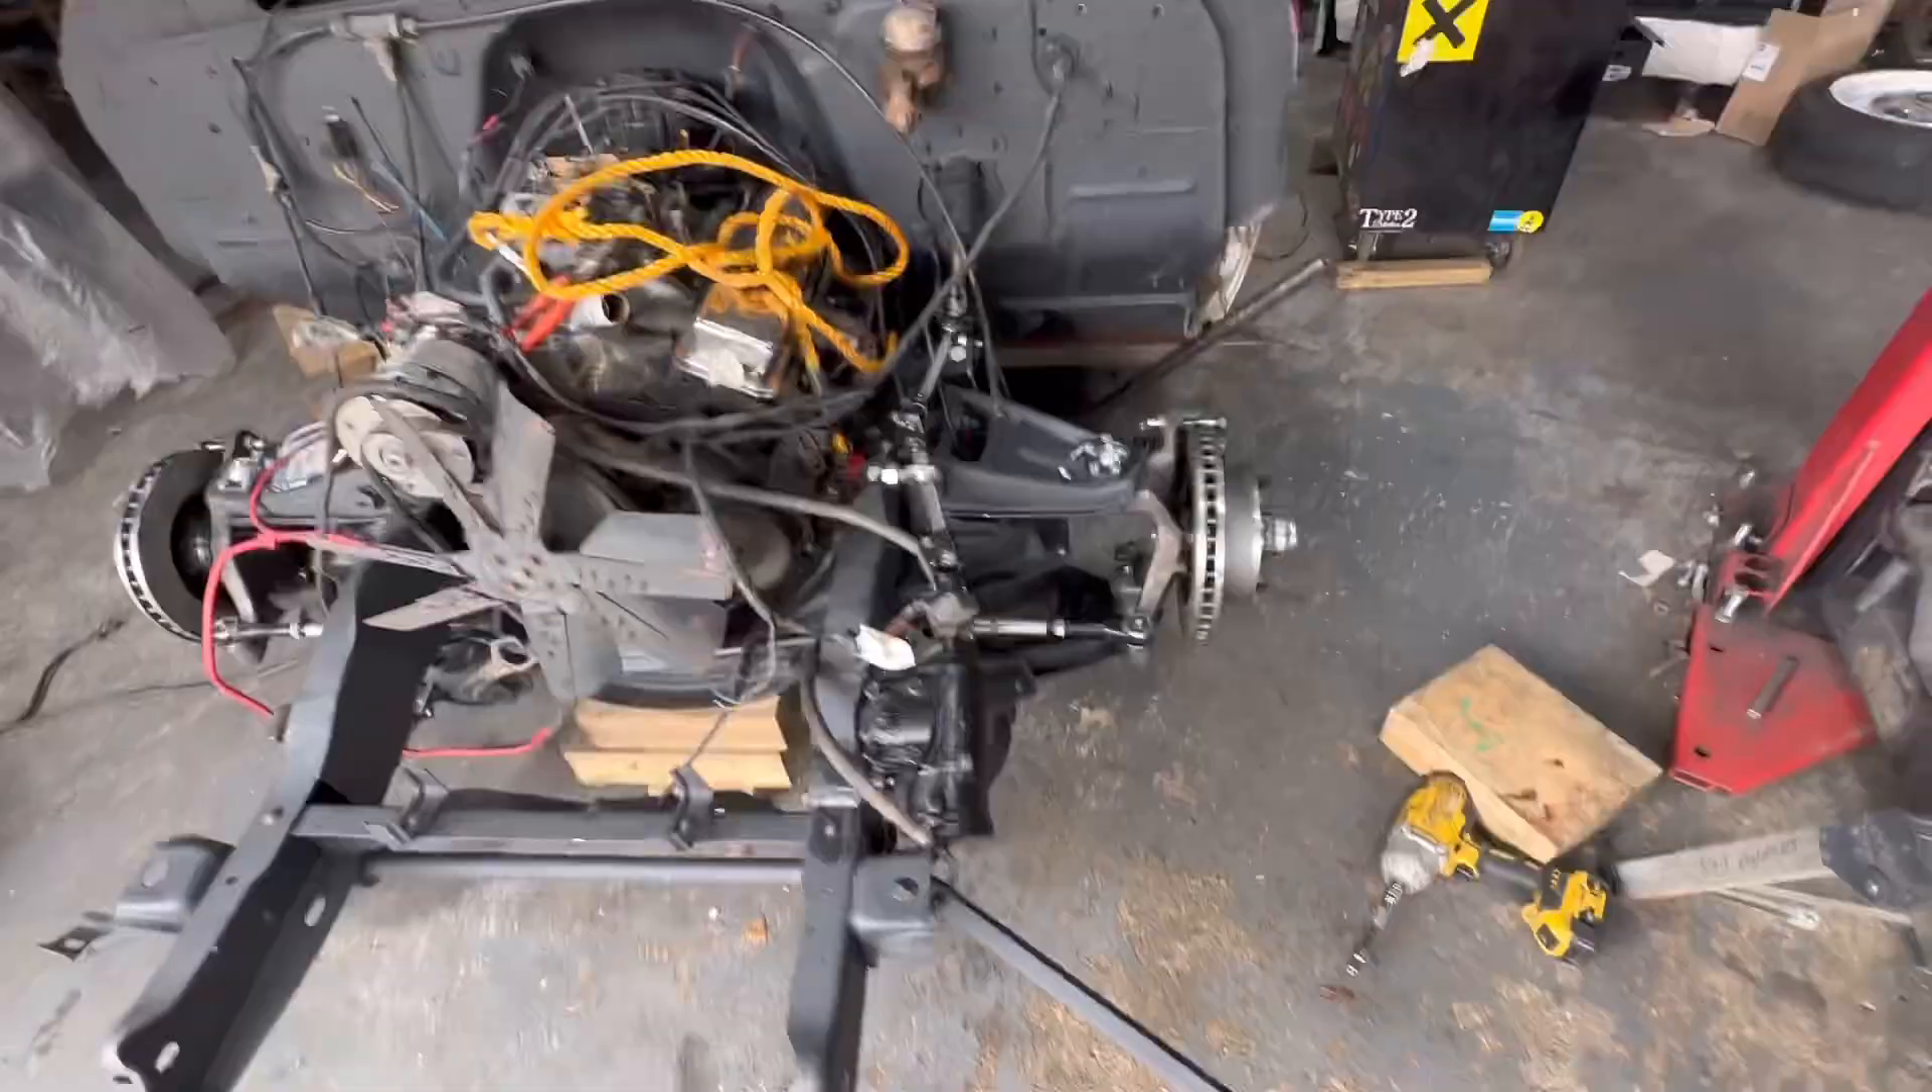Most of this wiring and stuff clips to the front wheel tubs on the front so i can't connect most of it at the minute.